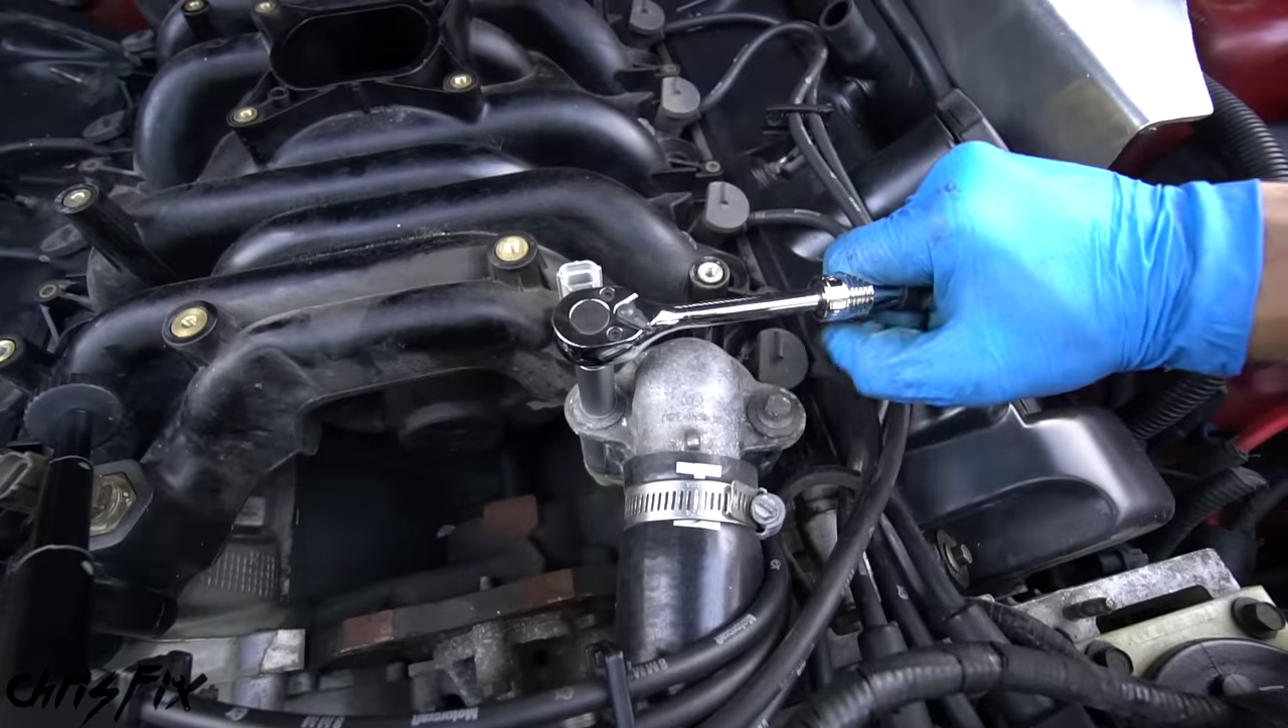Now All we have left to remove is the thermostat housing so remove the two bolts at the top.